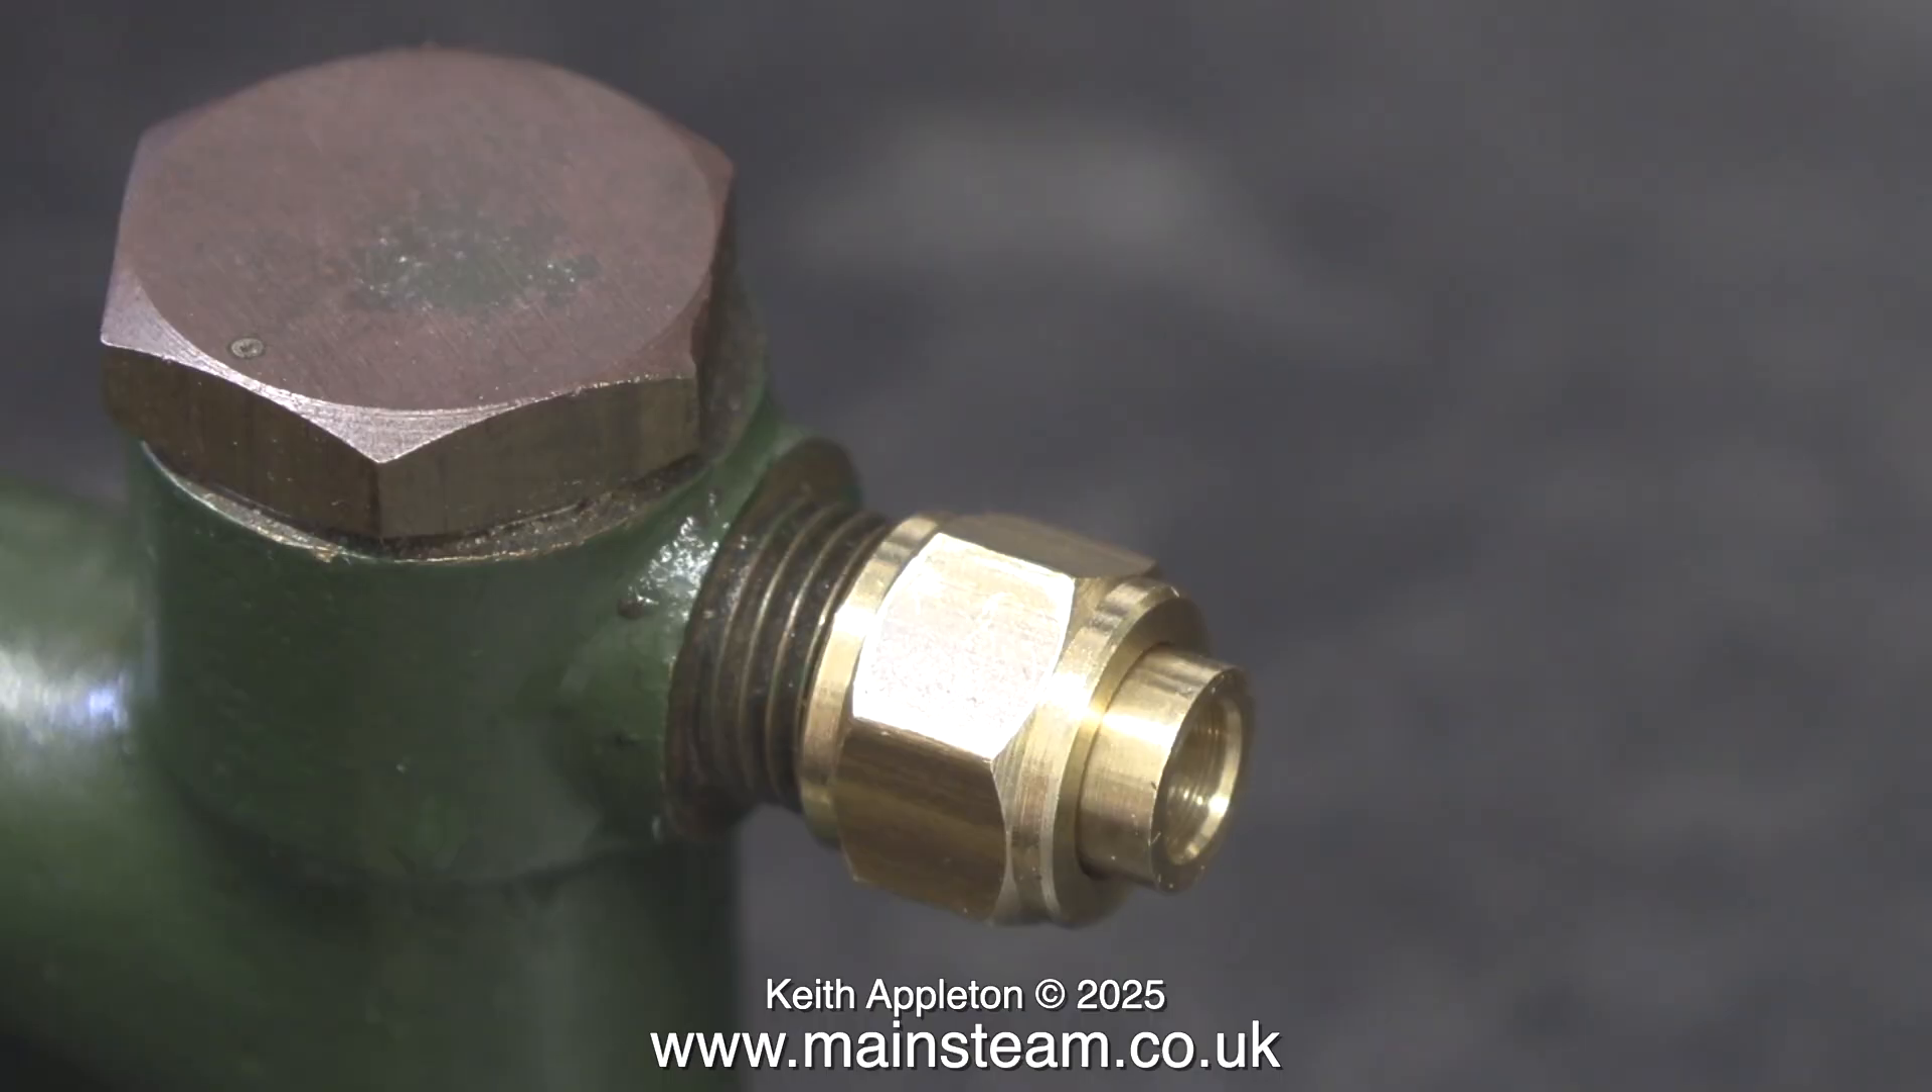The pump is quite rusty and very dirty and it all needs cleaning so it has to come apart but first of all I'm making sure that the union nuts fit and they do.